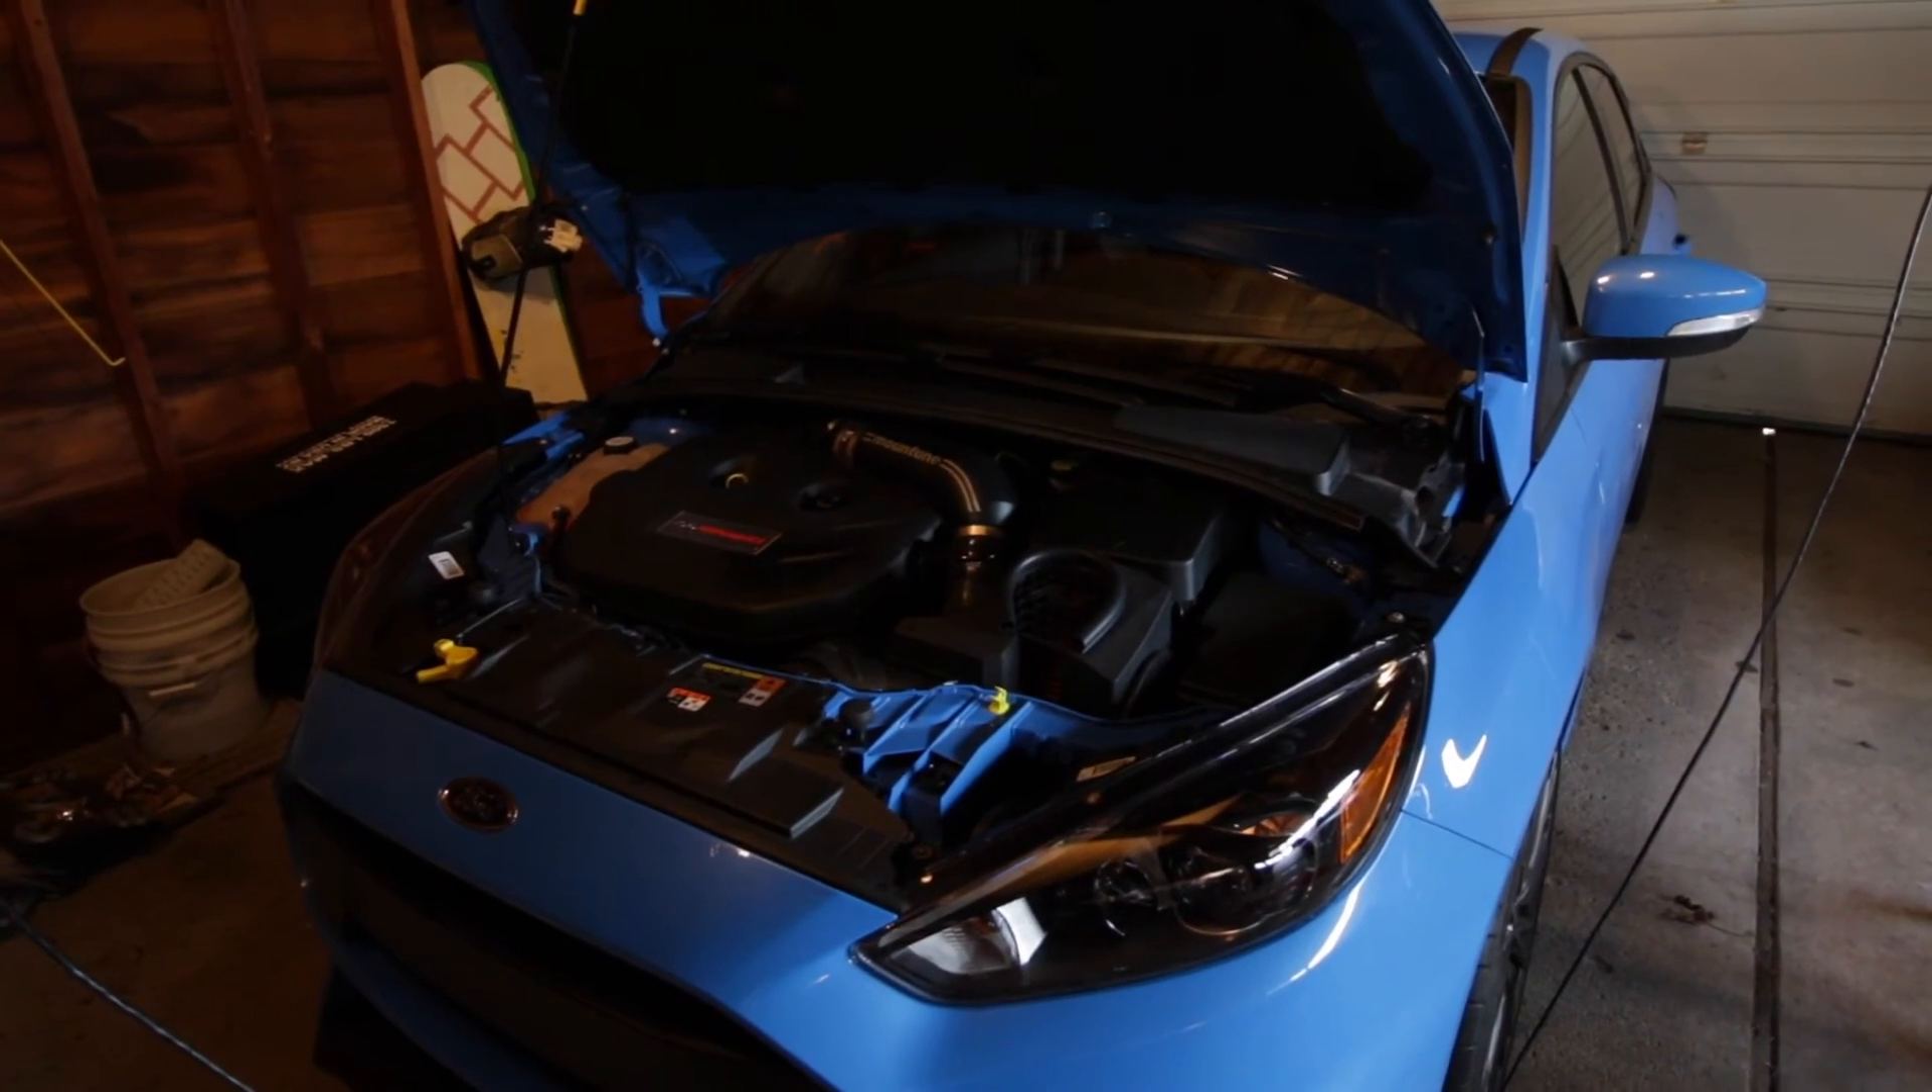As you guys can see, we've got everything tied back together. We've got the engine cover back on.